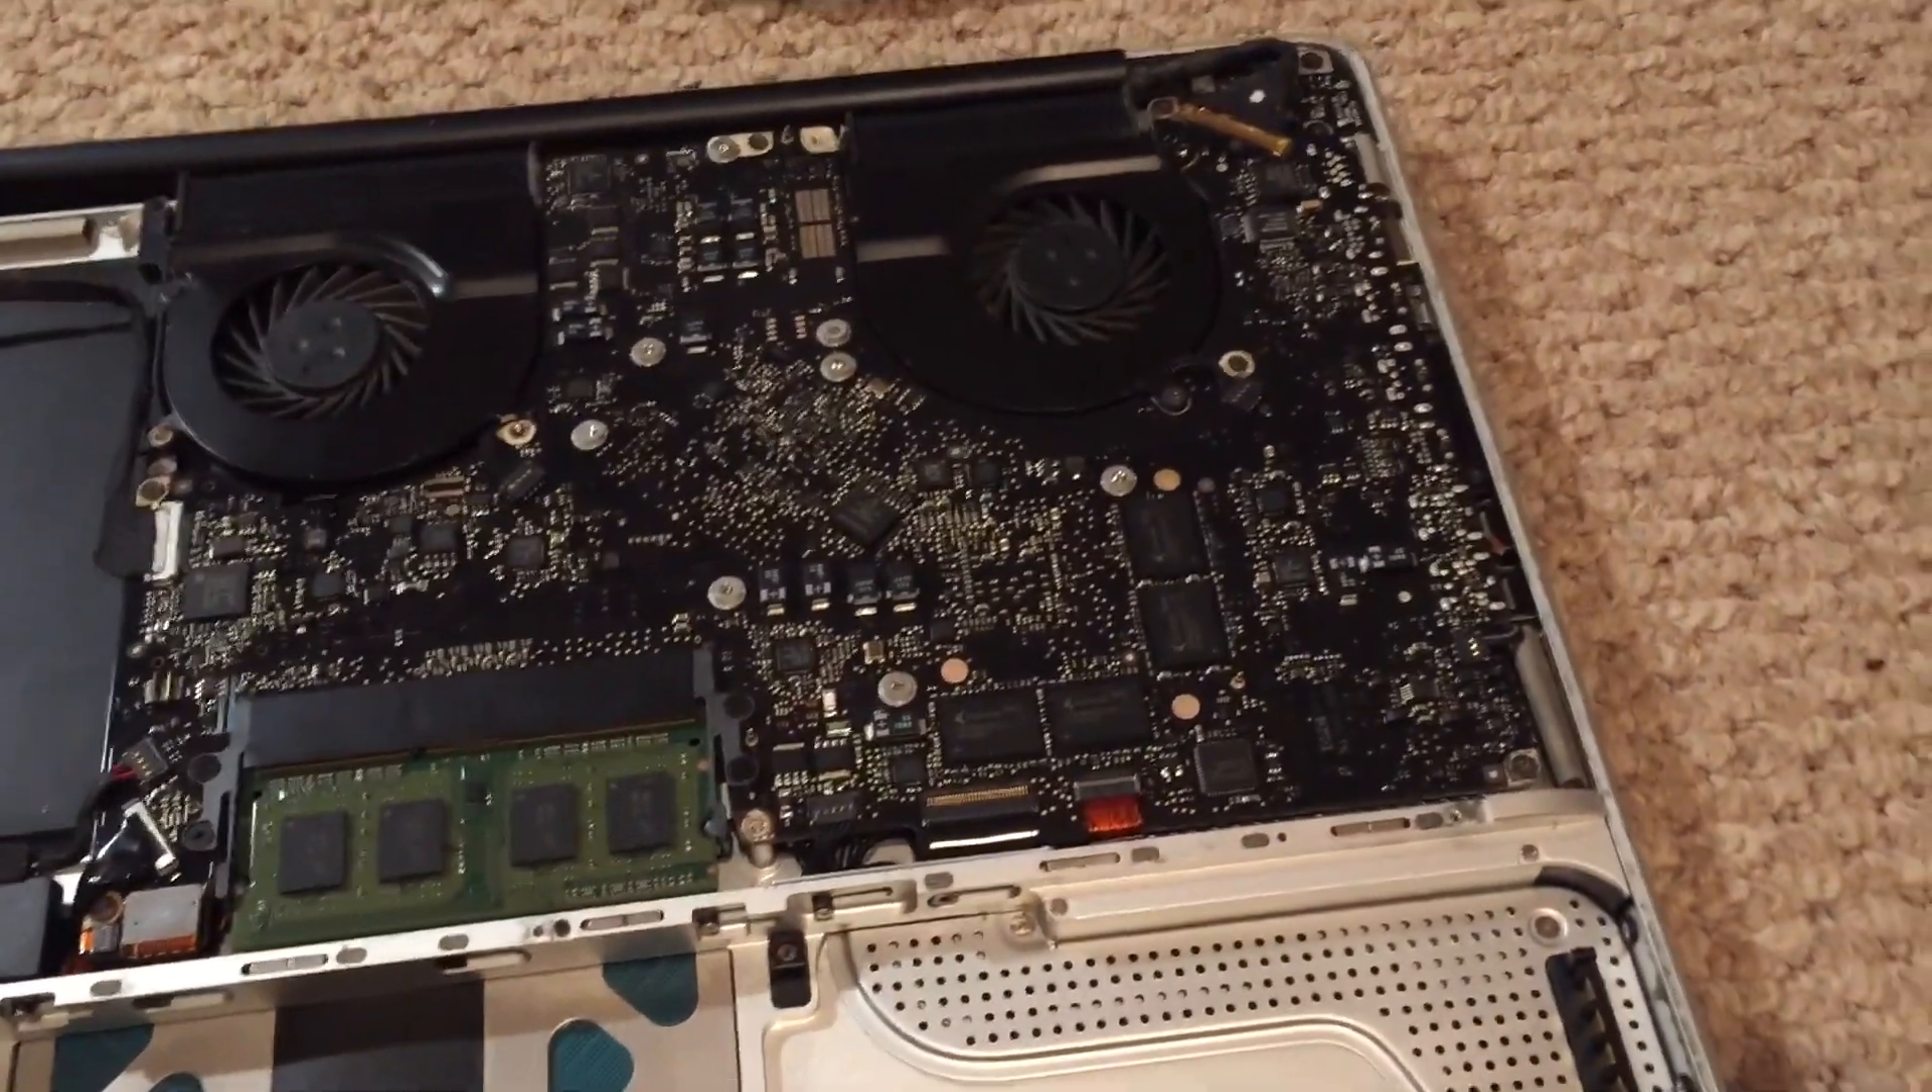So as you can see here, I've gotten the board installed in the chassis.